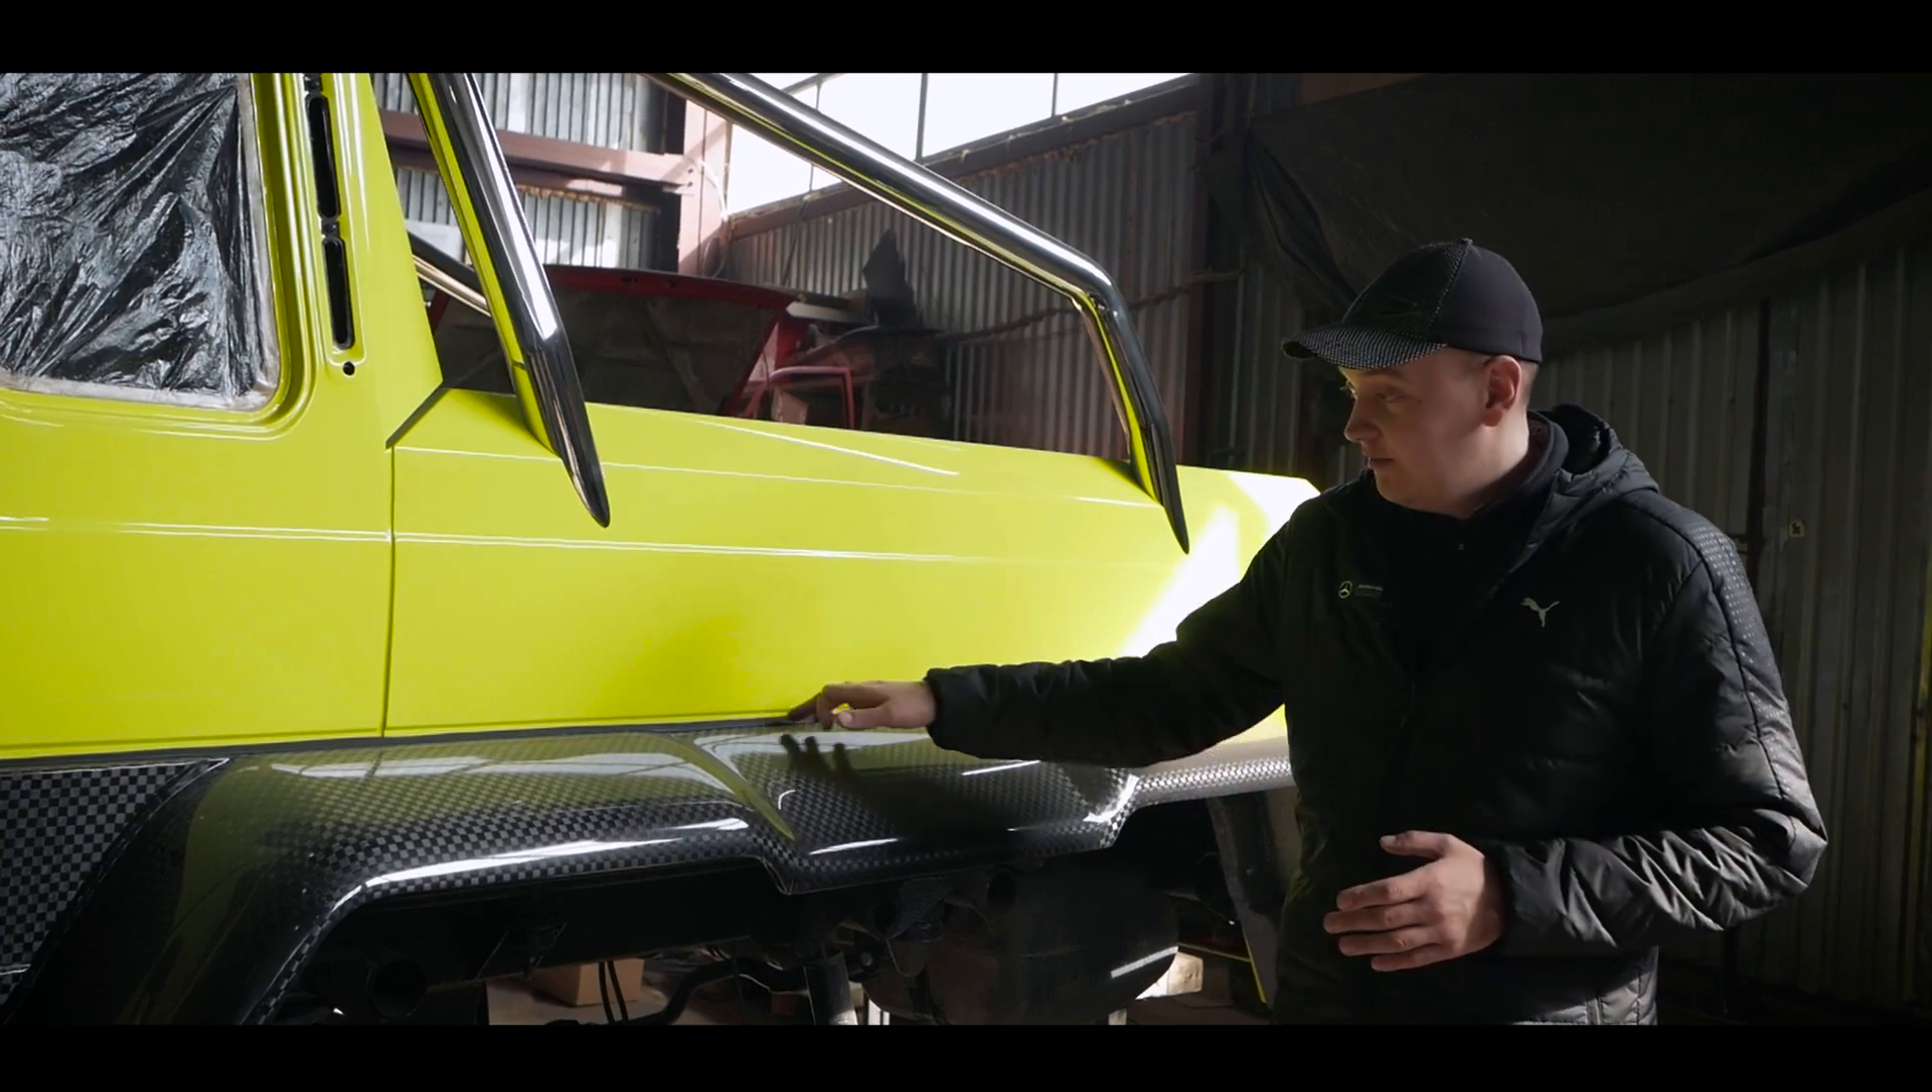Расширители арок уже стоят на своих местах.